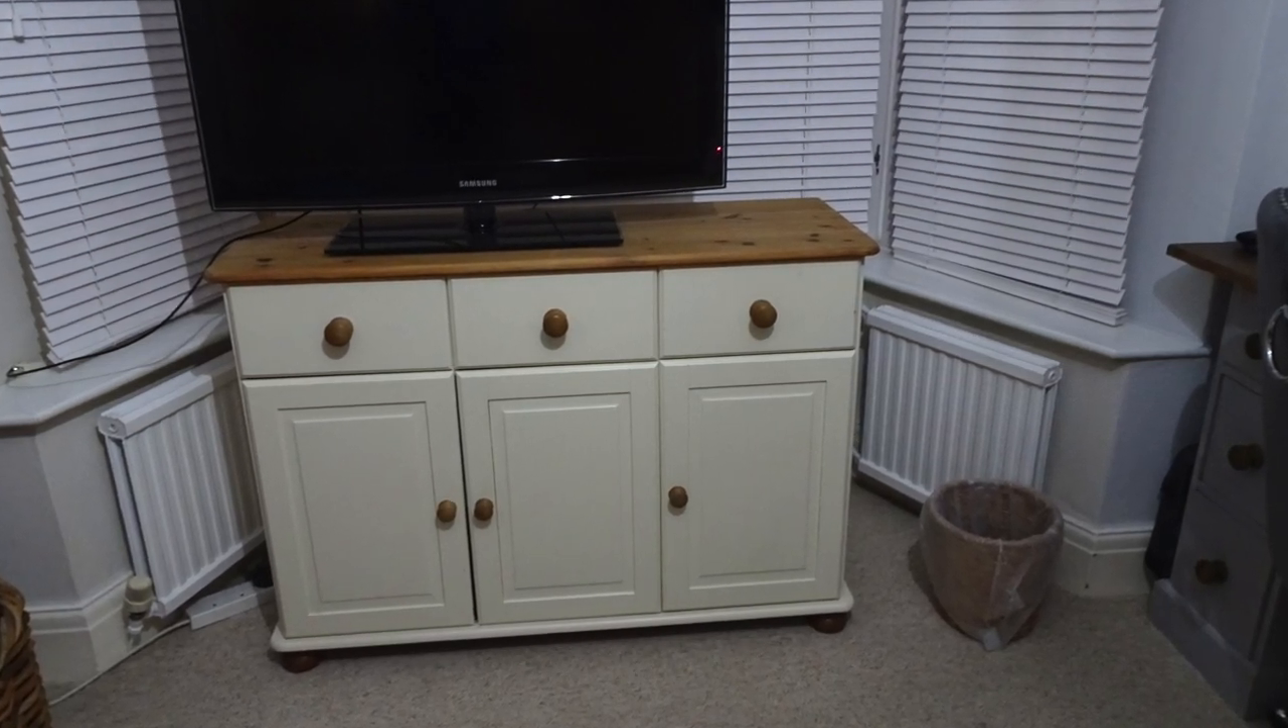I just put the doors back on and just made sure that everything closed and was working properly.